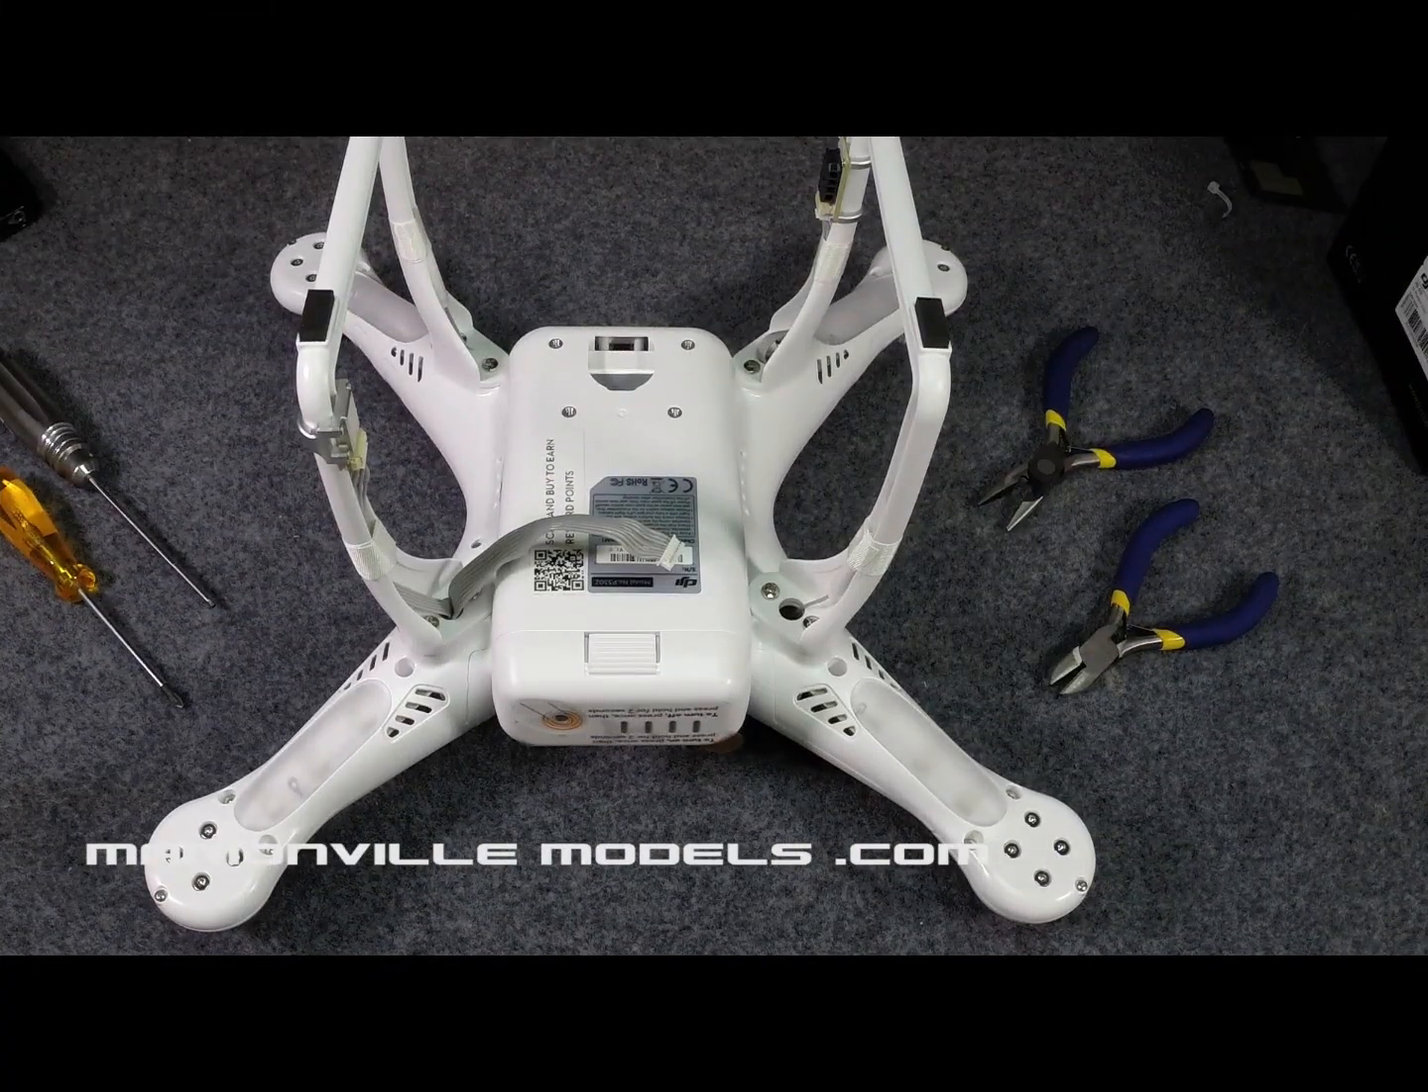Right, okay, that's the body all back together.